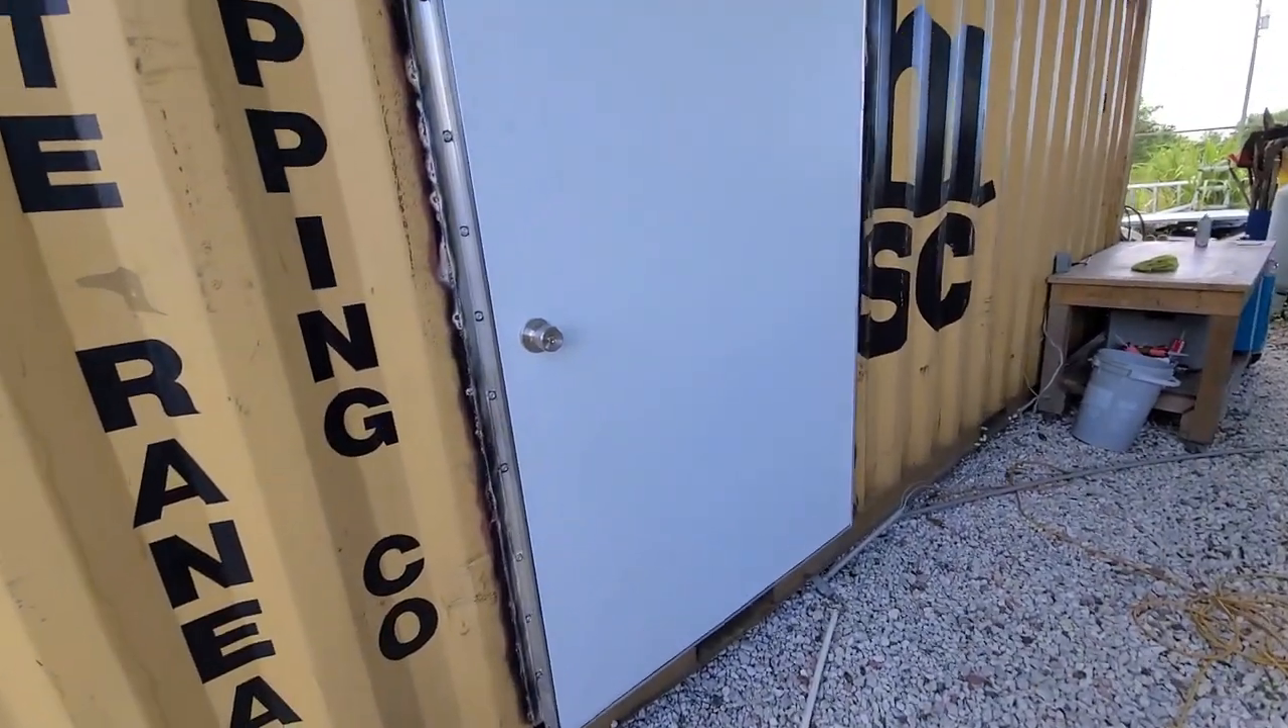We got a nice four foot door finally installed.